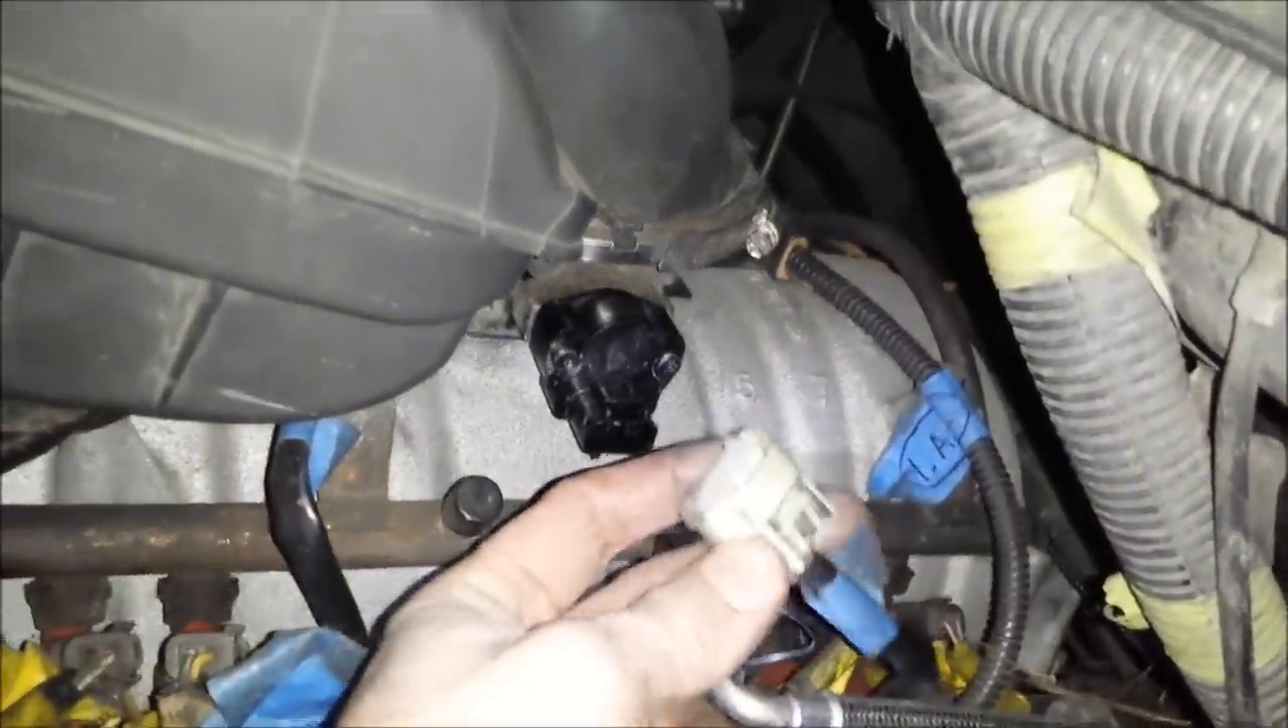So the last thing we've got to do is reconnect the electrical connector.